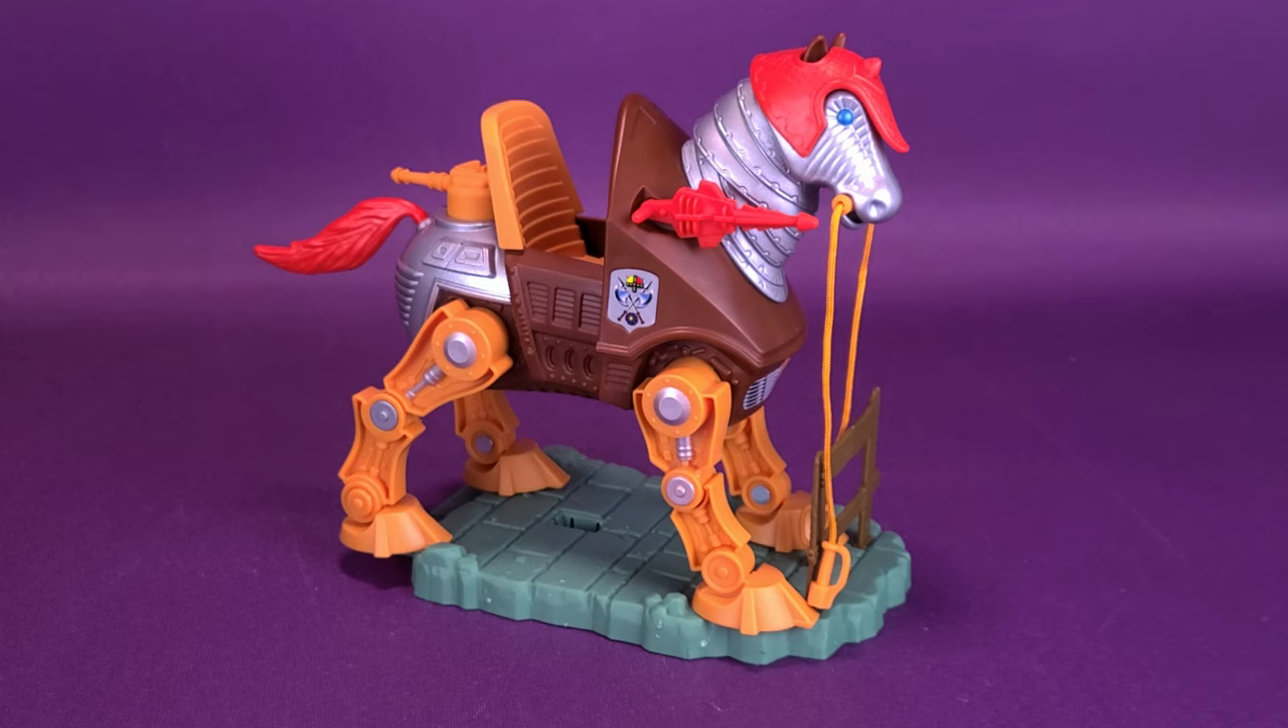You can already see the length of the display base isn't as long as the length of the horse, so there's going to be a little bit of overhang.